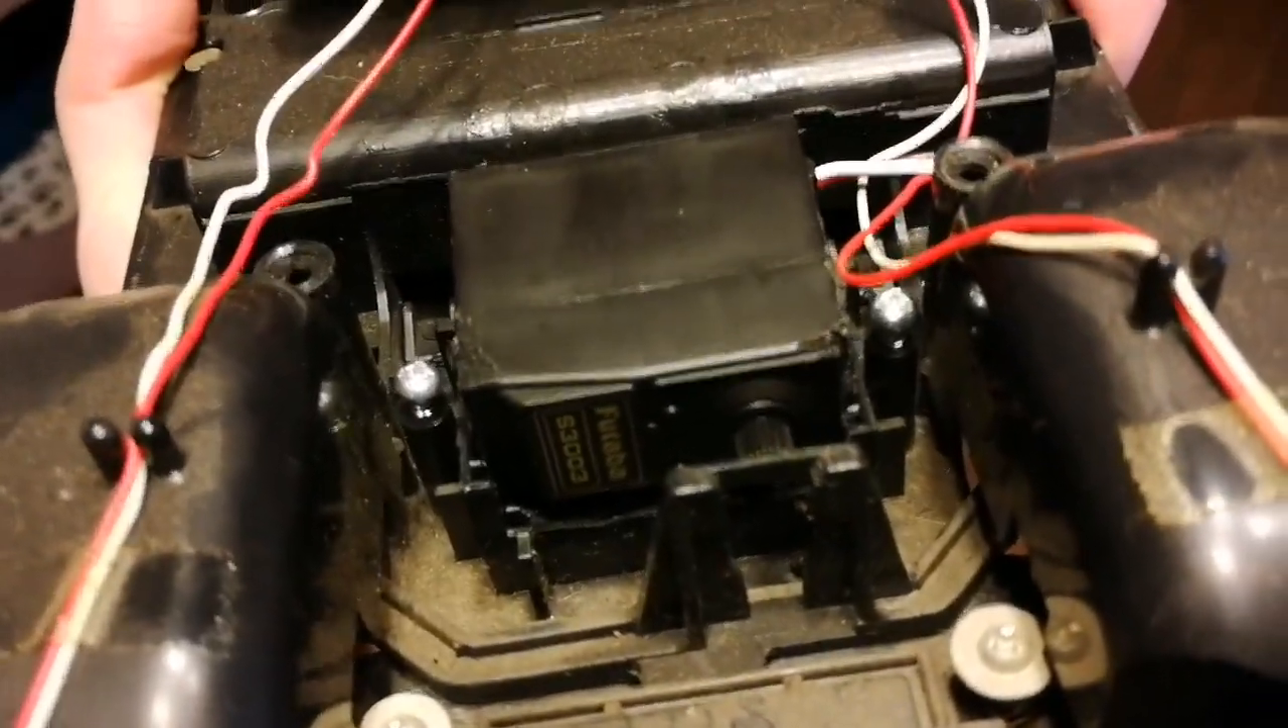I also ground the tabs off the servo so it fits in there pretty good.